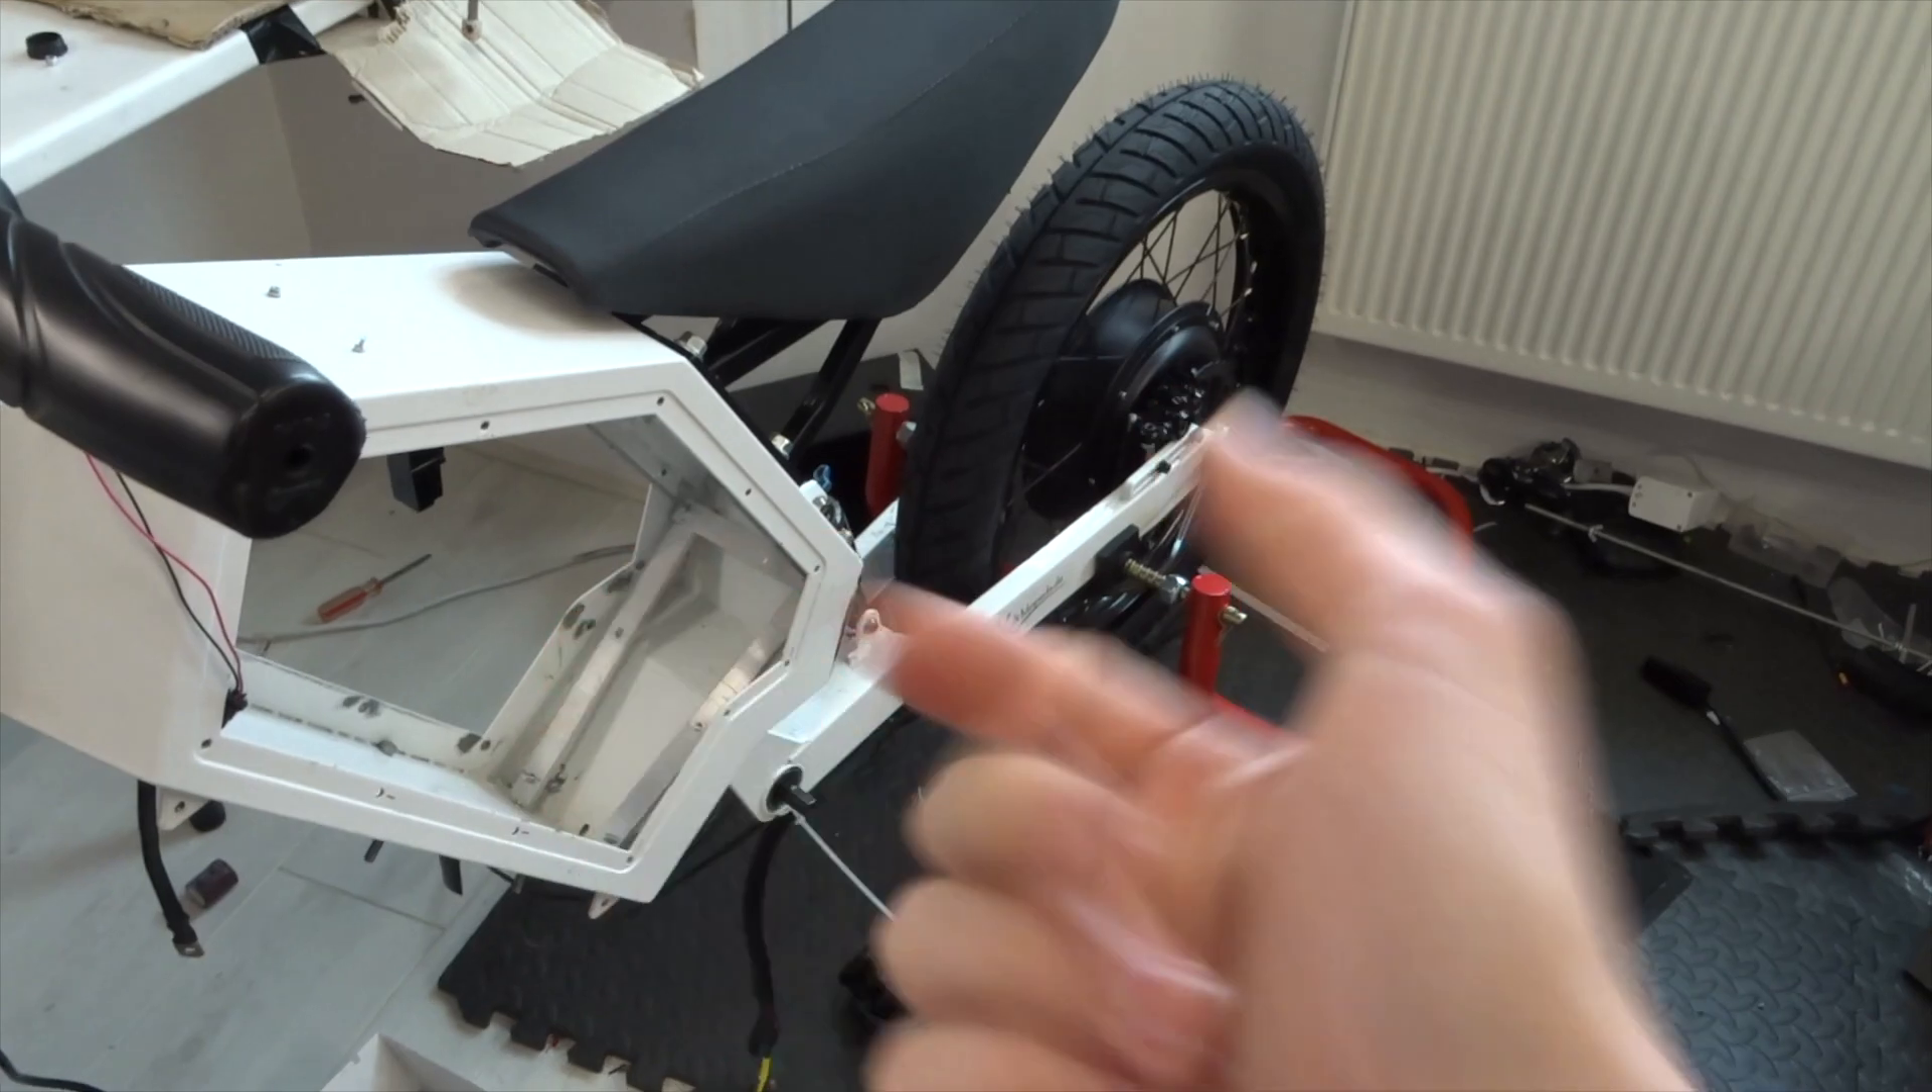As you can see, I've gutted the bike with everything down here.